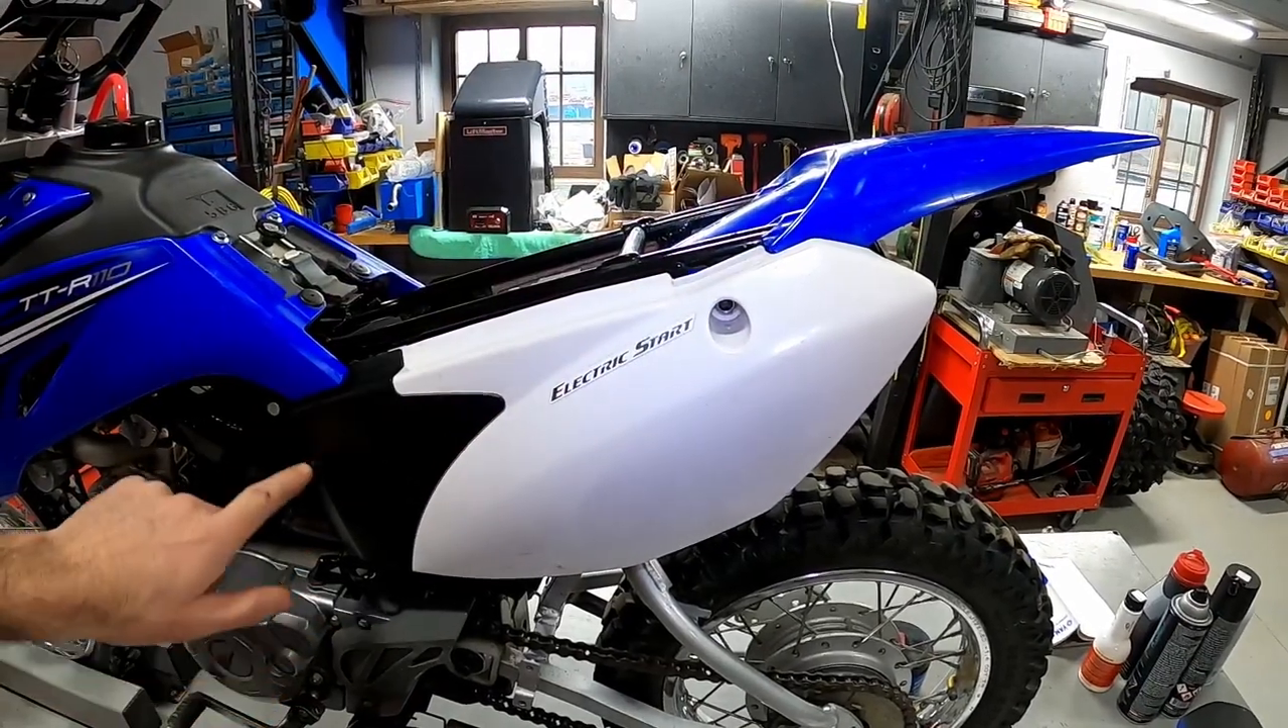So I already had the seat off because we did that air filter service on that side.